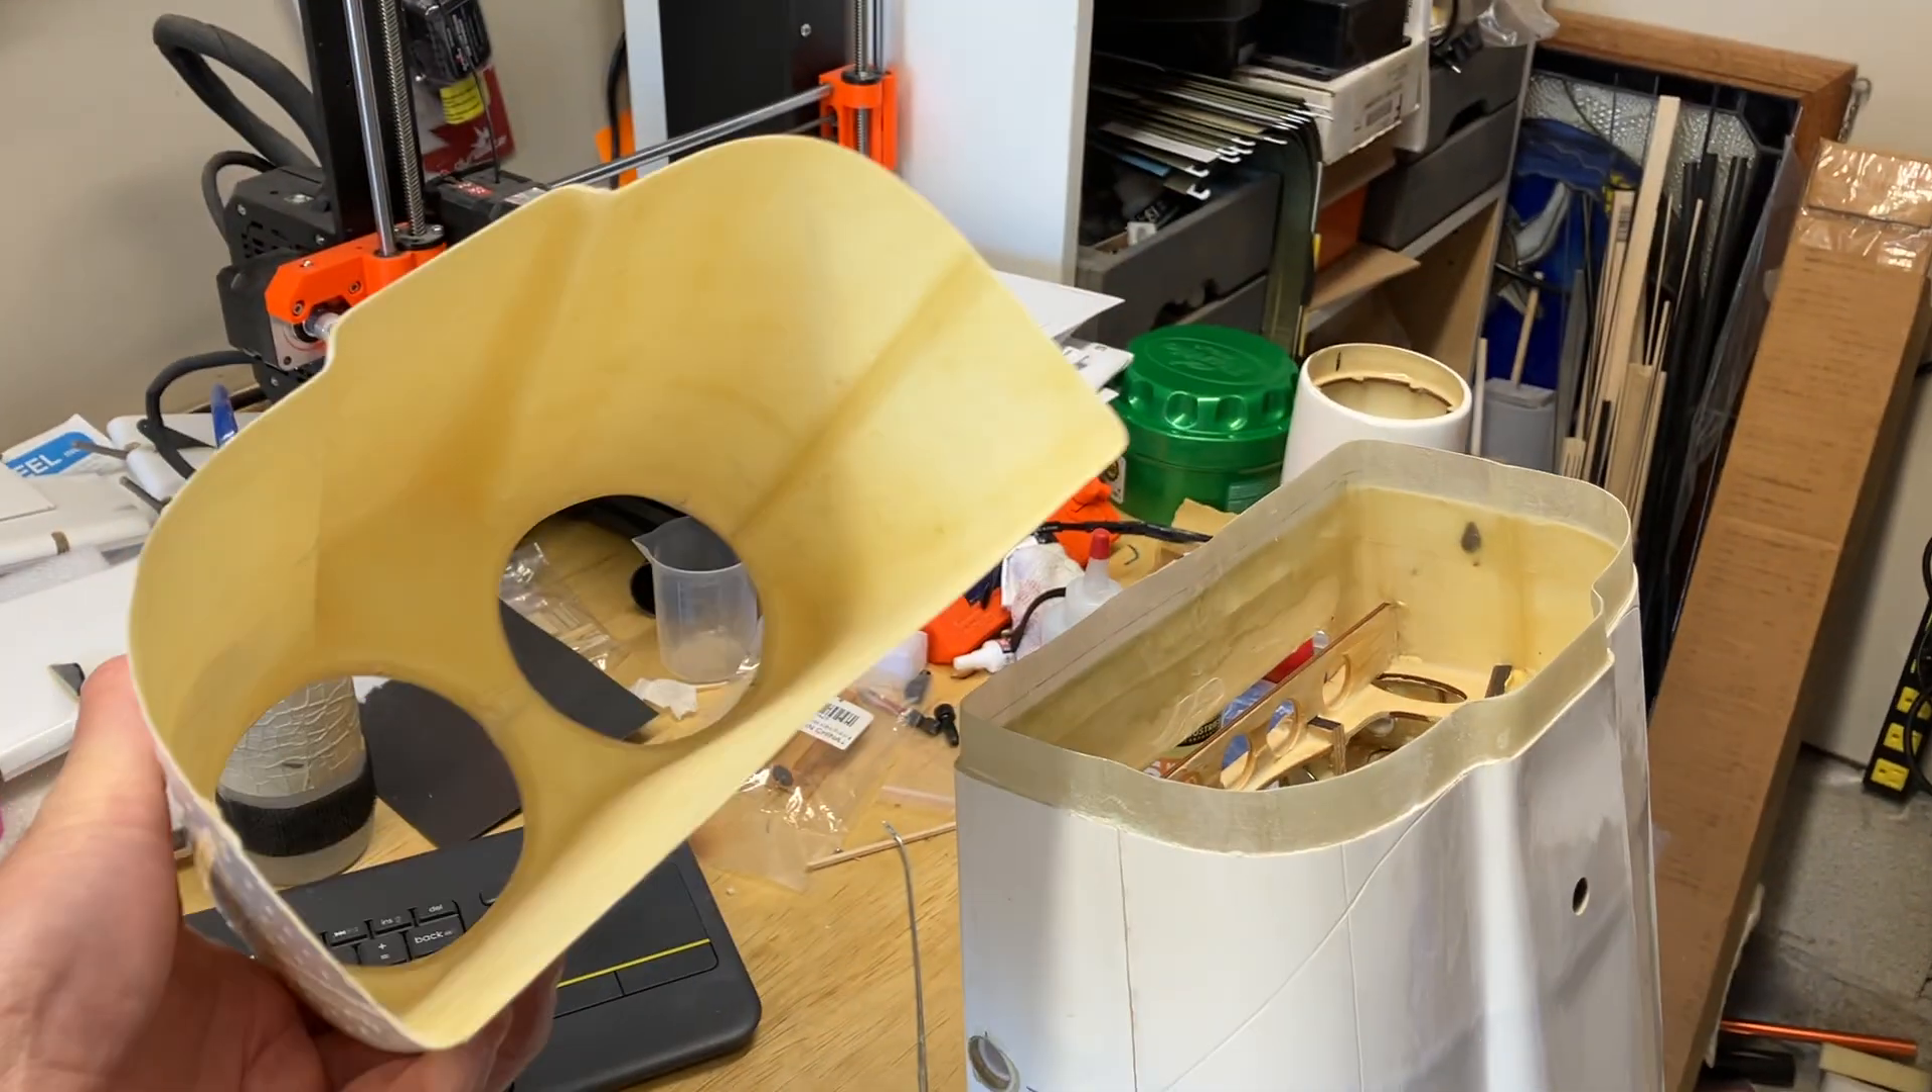I went ahead and laid up a flange on the back of the fuselage and now the removable tail section can go on easily.